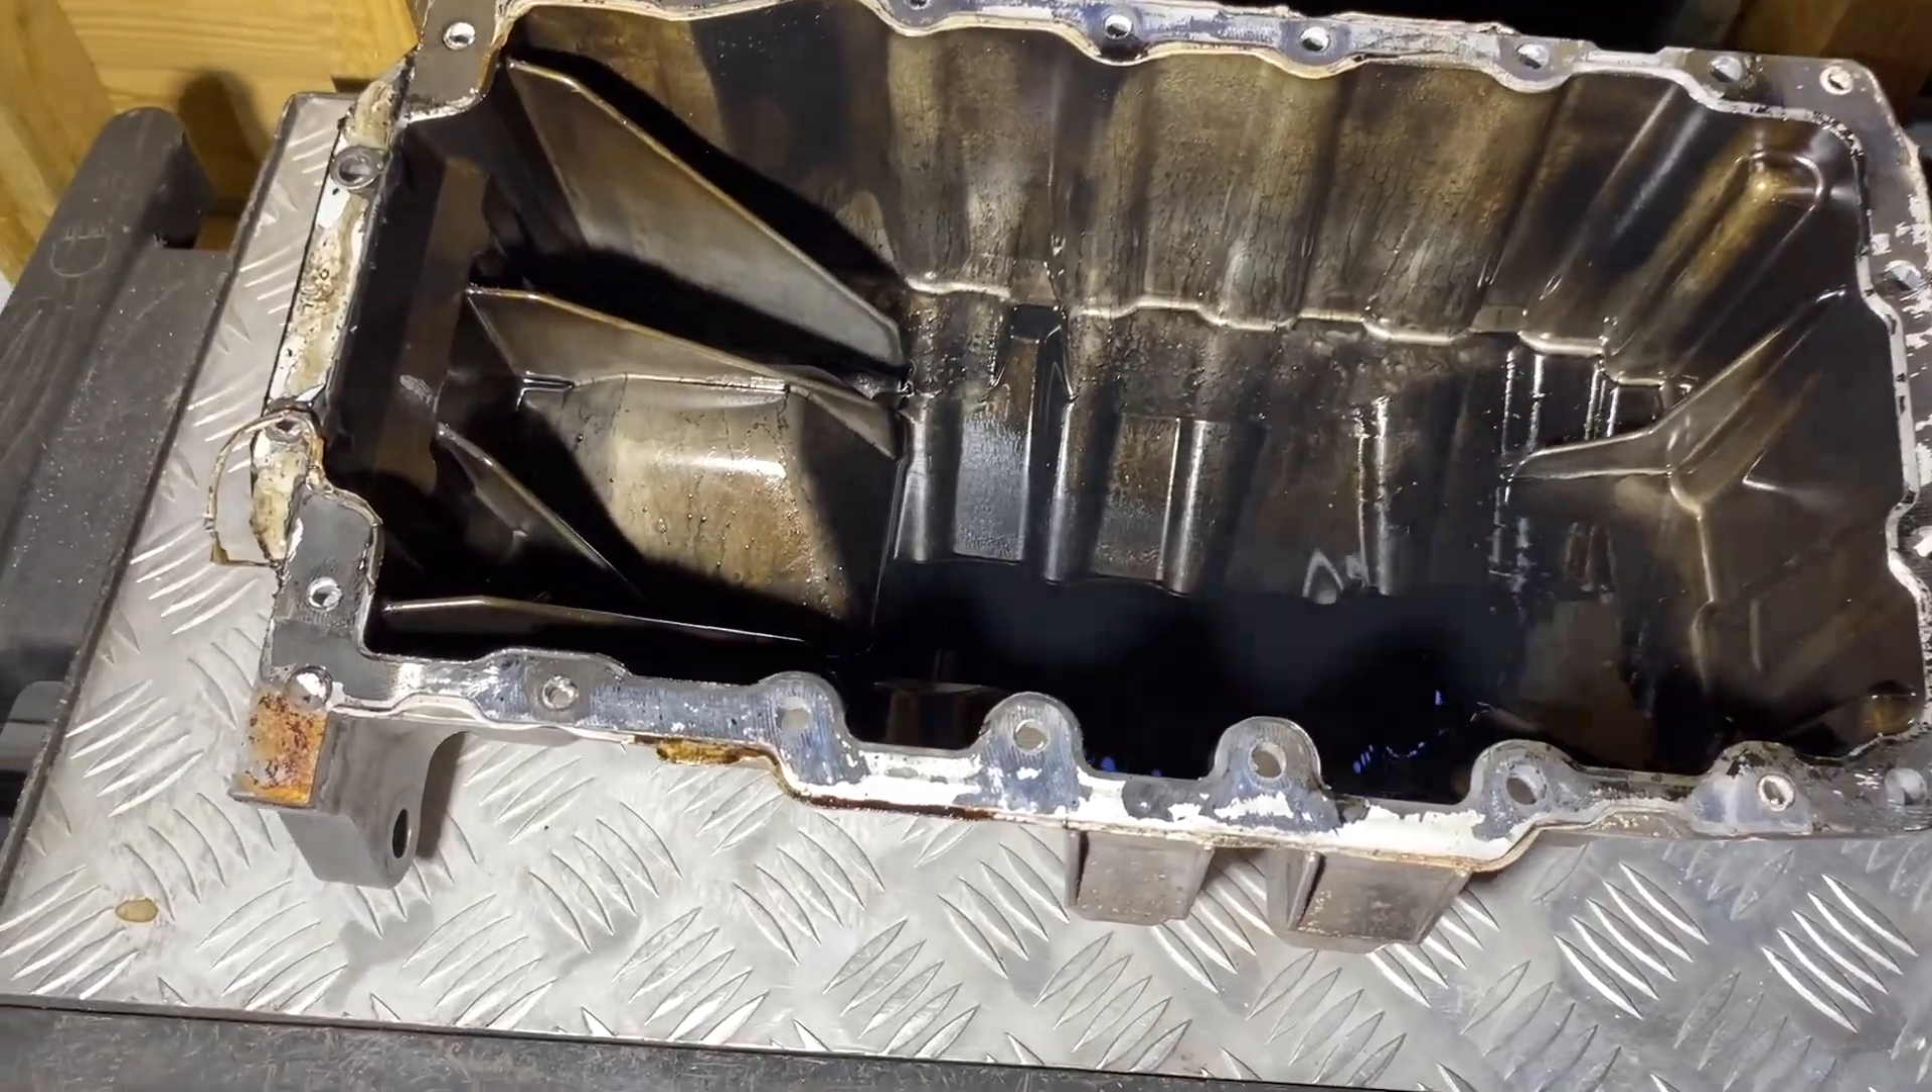All right, so here's the sump removed.